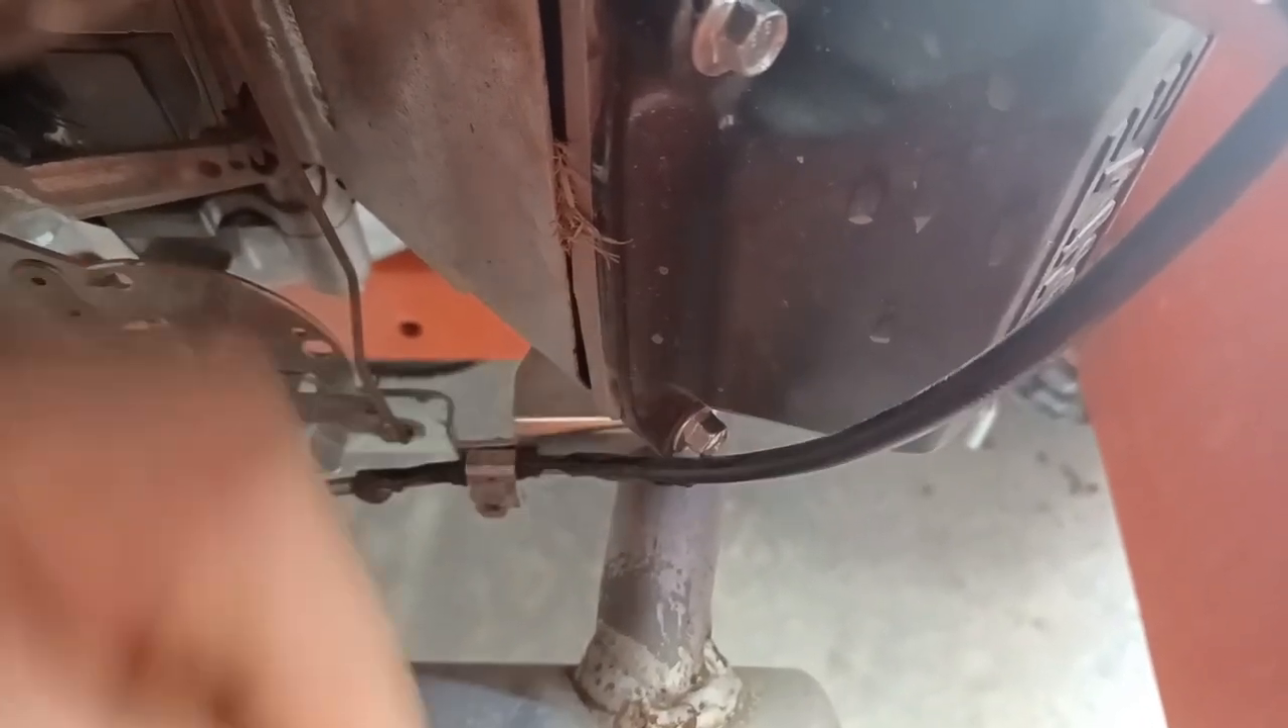This was kind of some poor routing because this cable is actually touching up against this valve cover bolt.